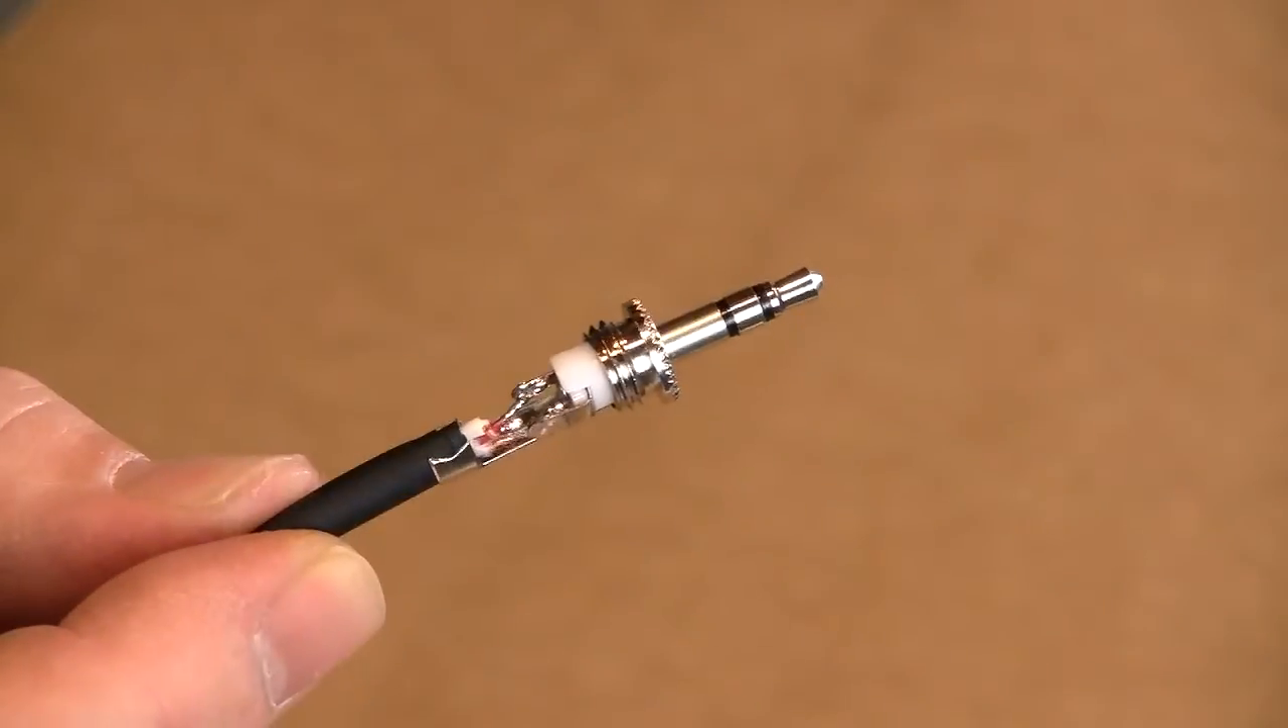Here you can see I have the male connector soldered onto the cable.